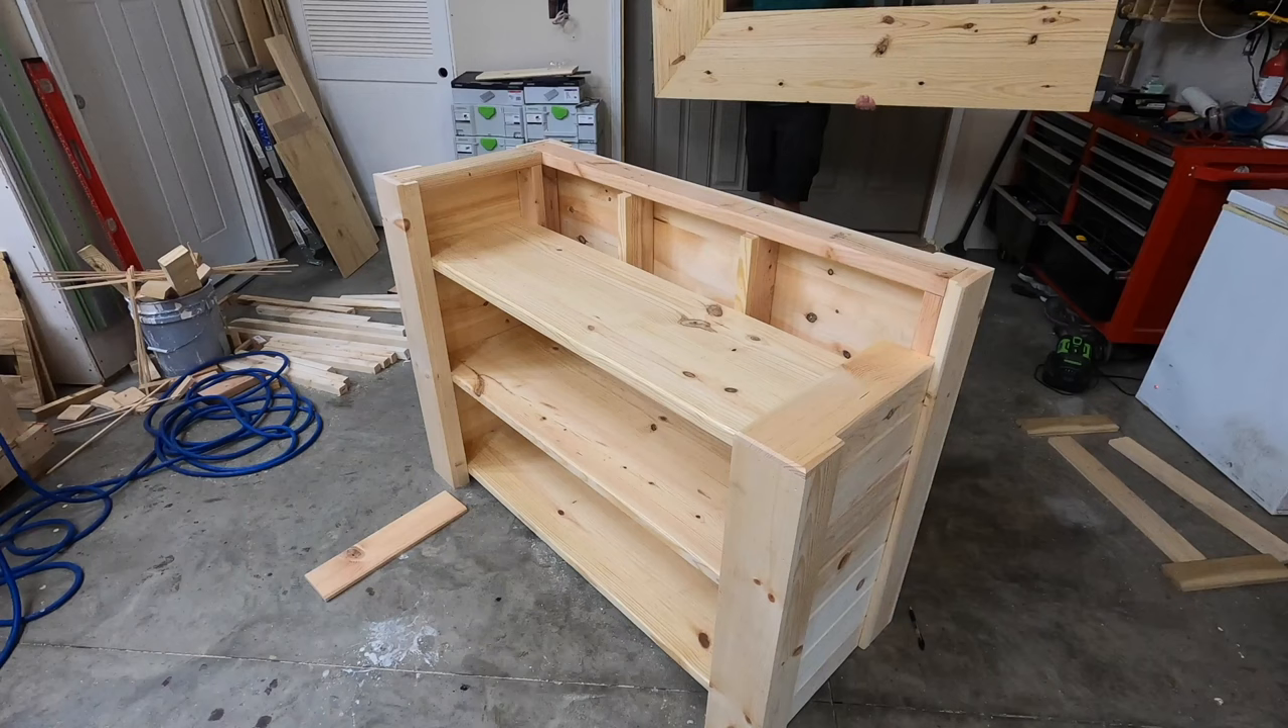Before we put those final top panels on the inside we need to attach the bar top.